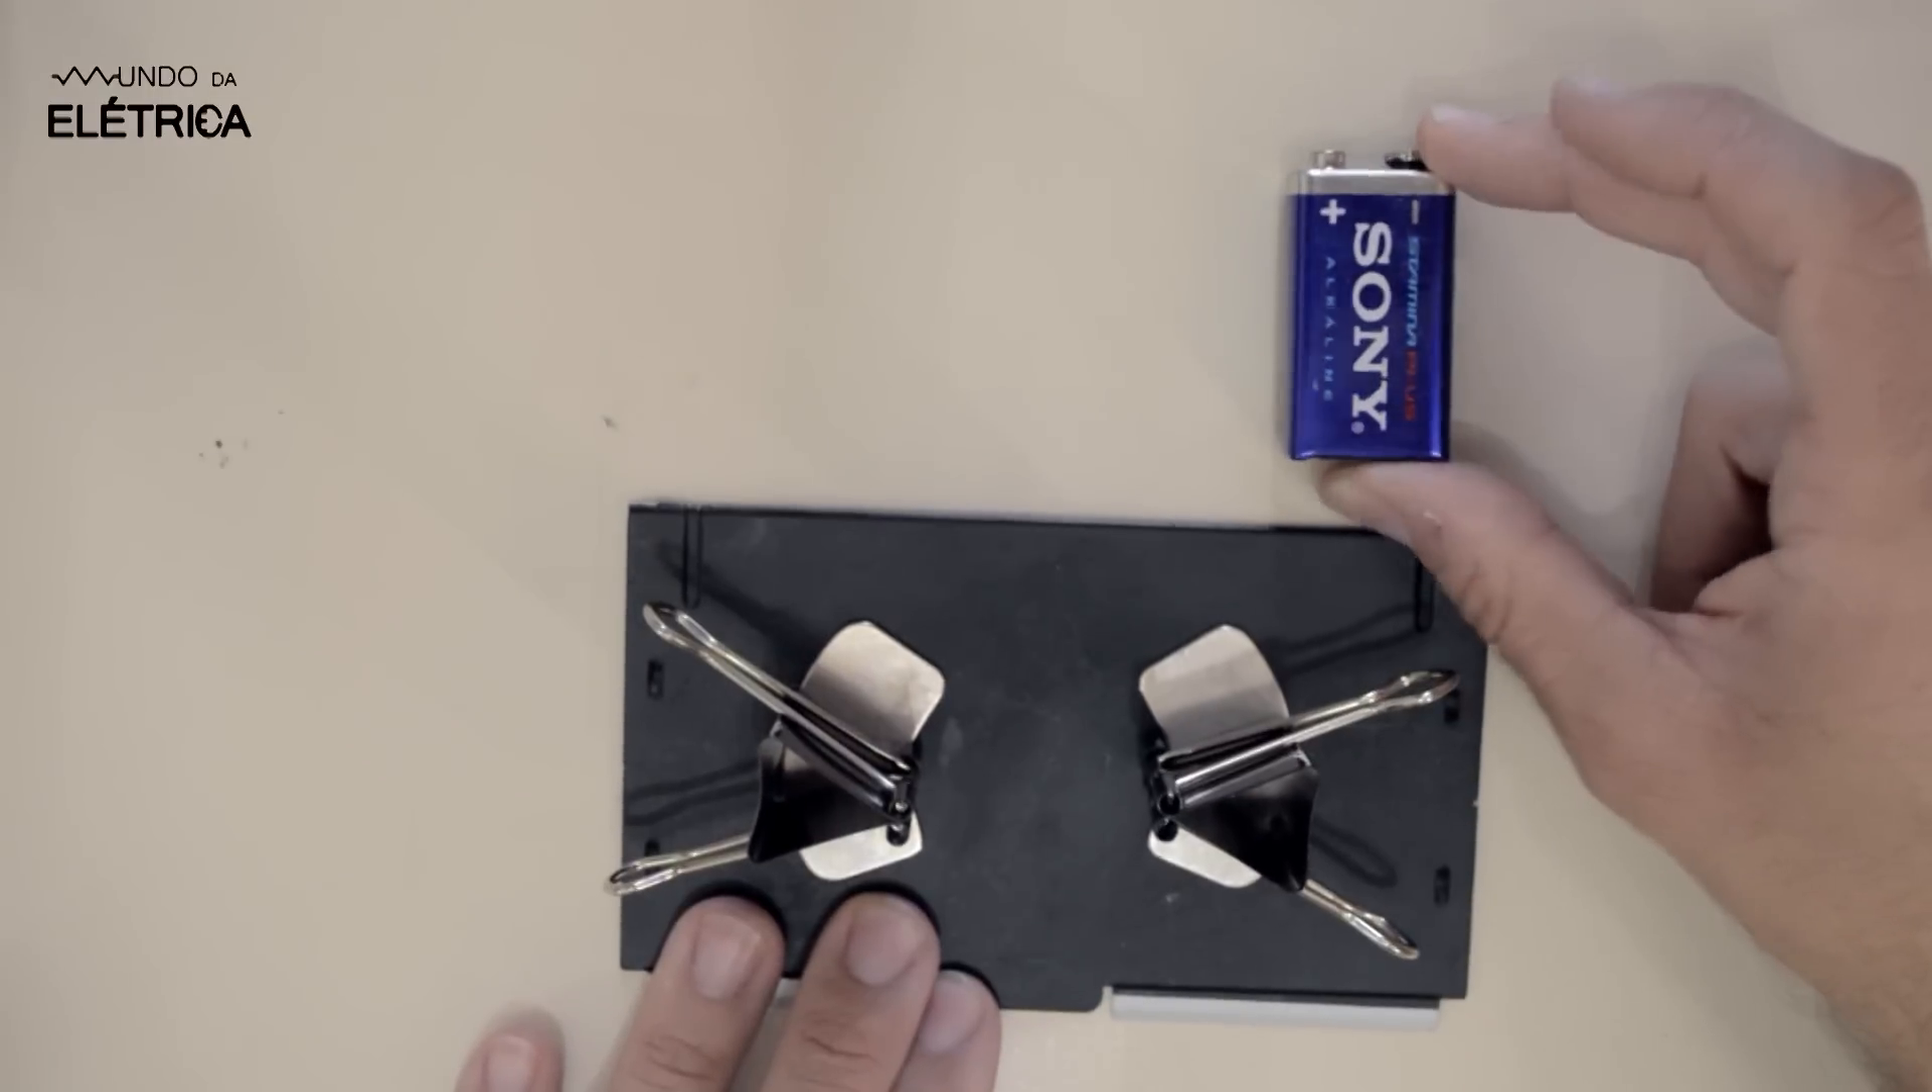Então está aqui montado o nosso suporte.